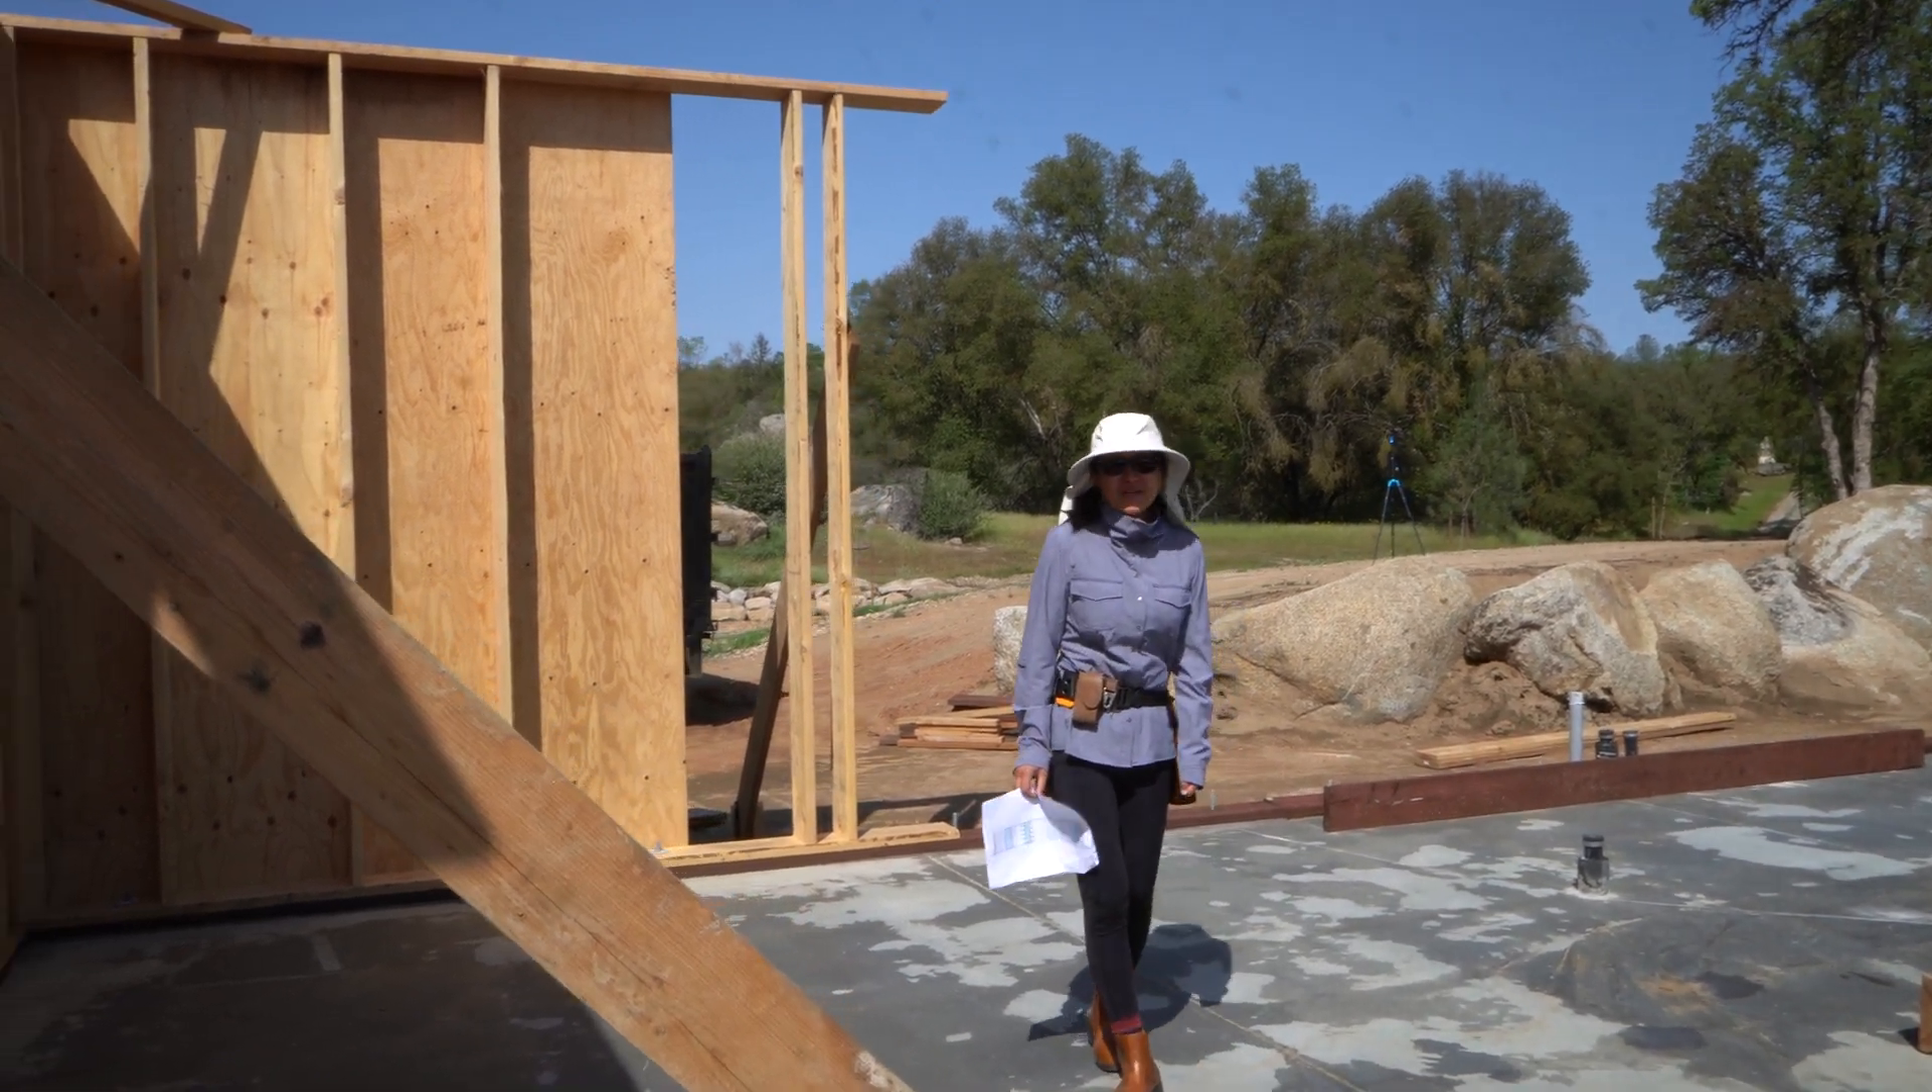As you can see, we have walls up and that's super exciting.